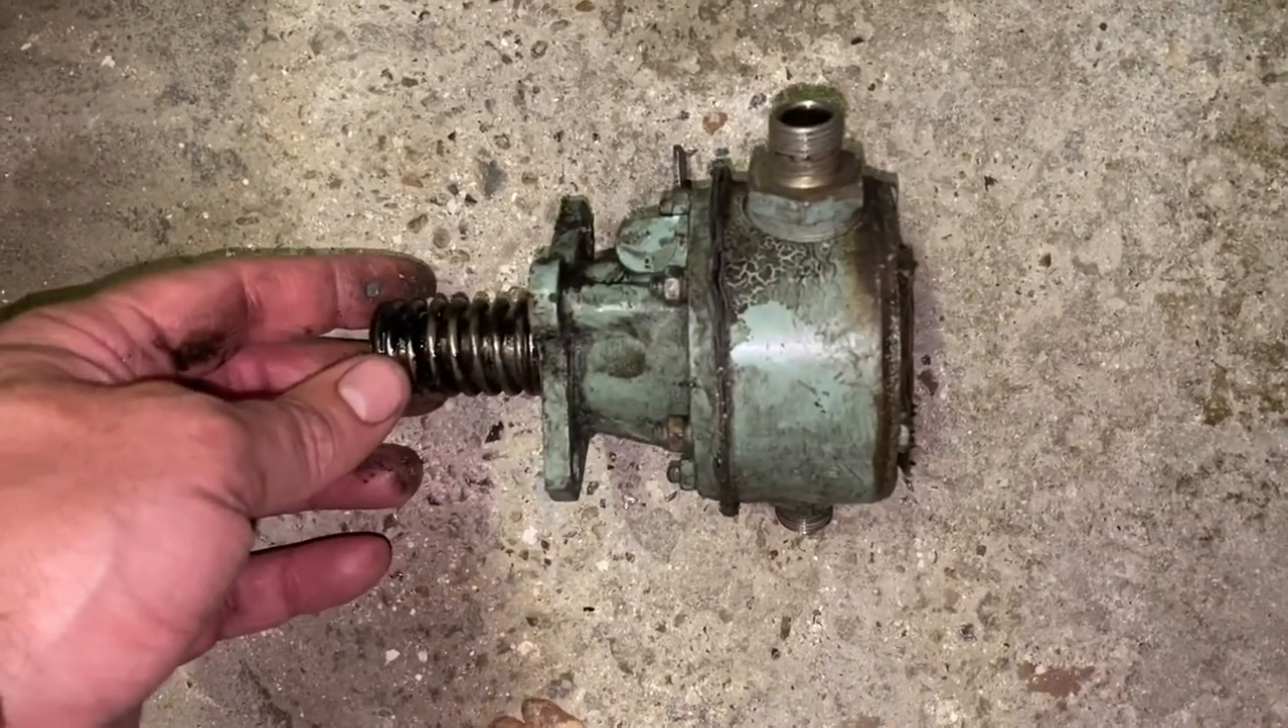And there's the fuel pump removed.